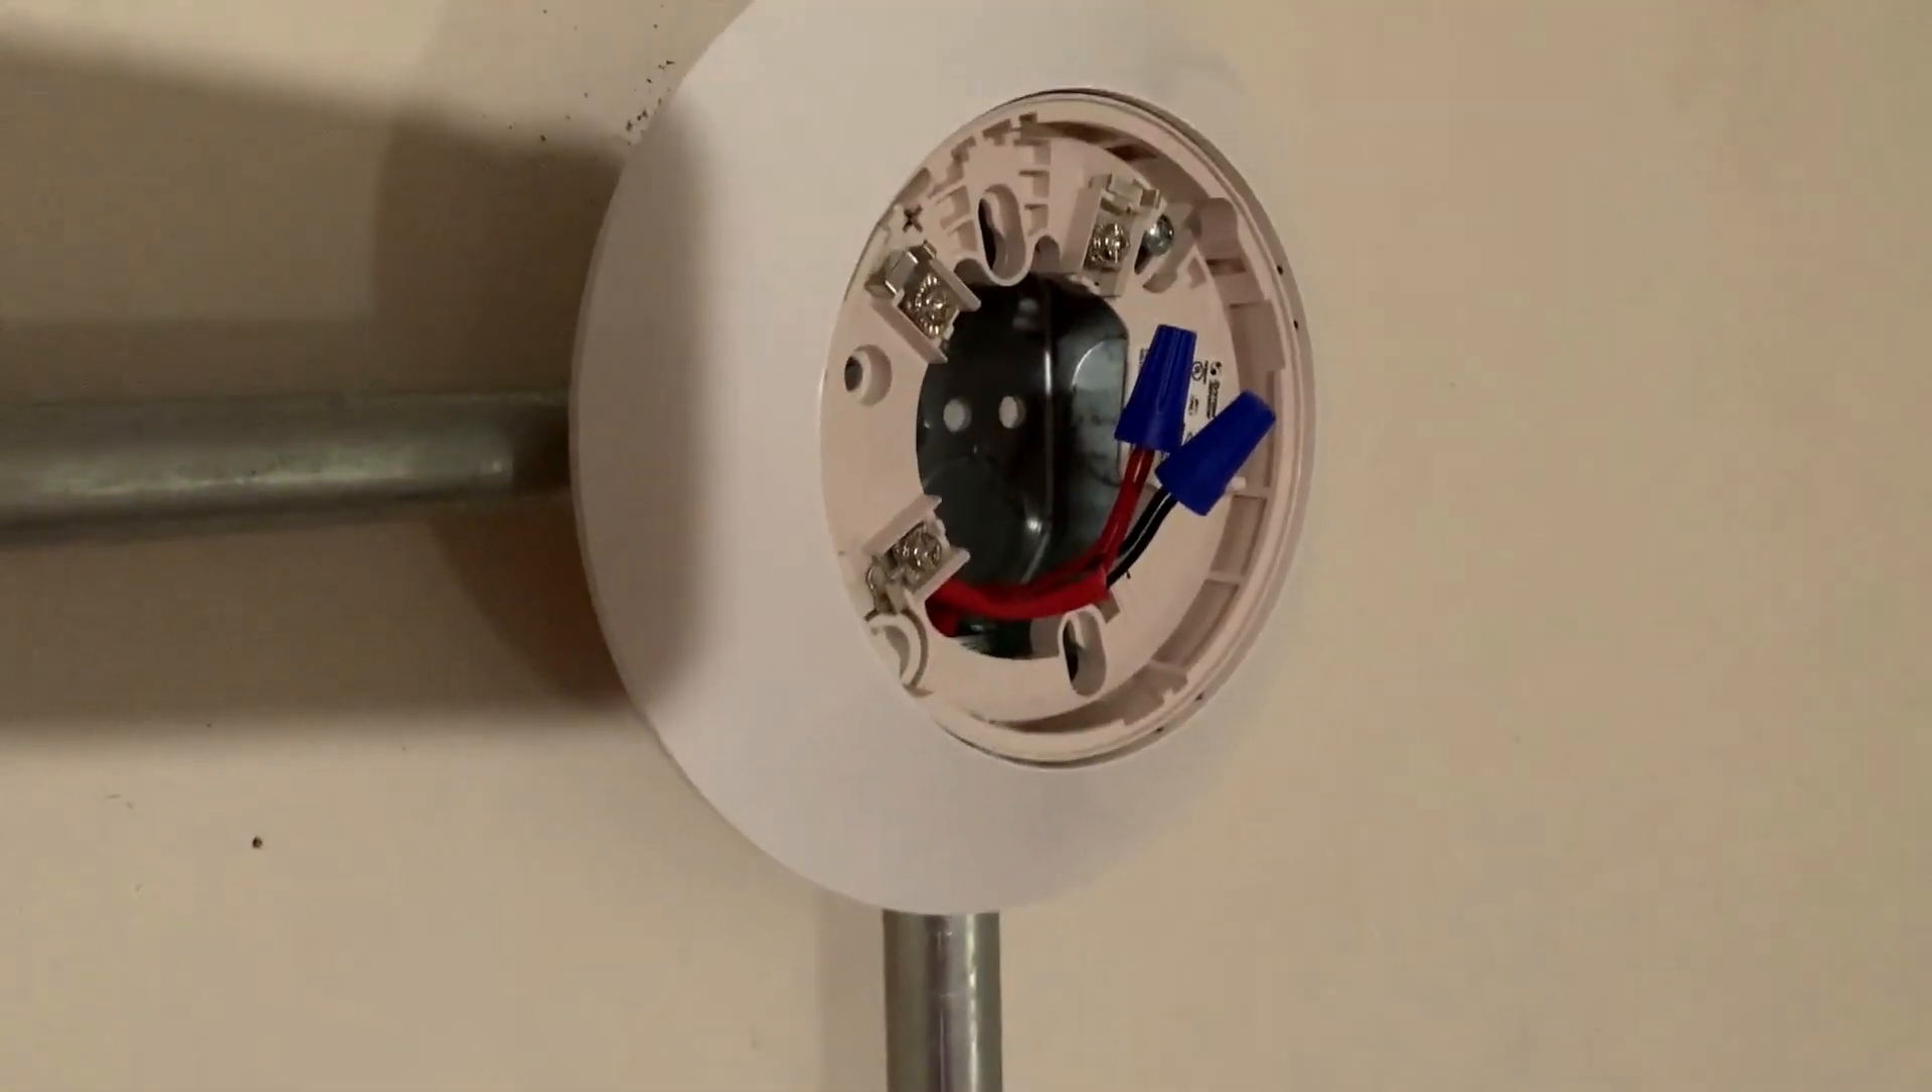Alright there we see we got our base mounted.